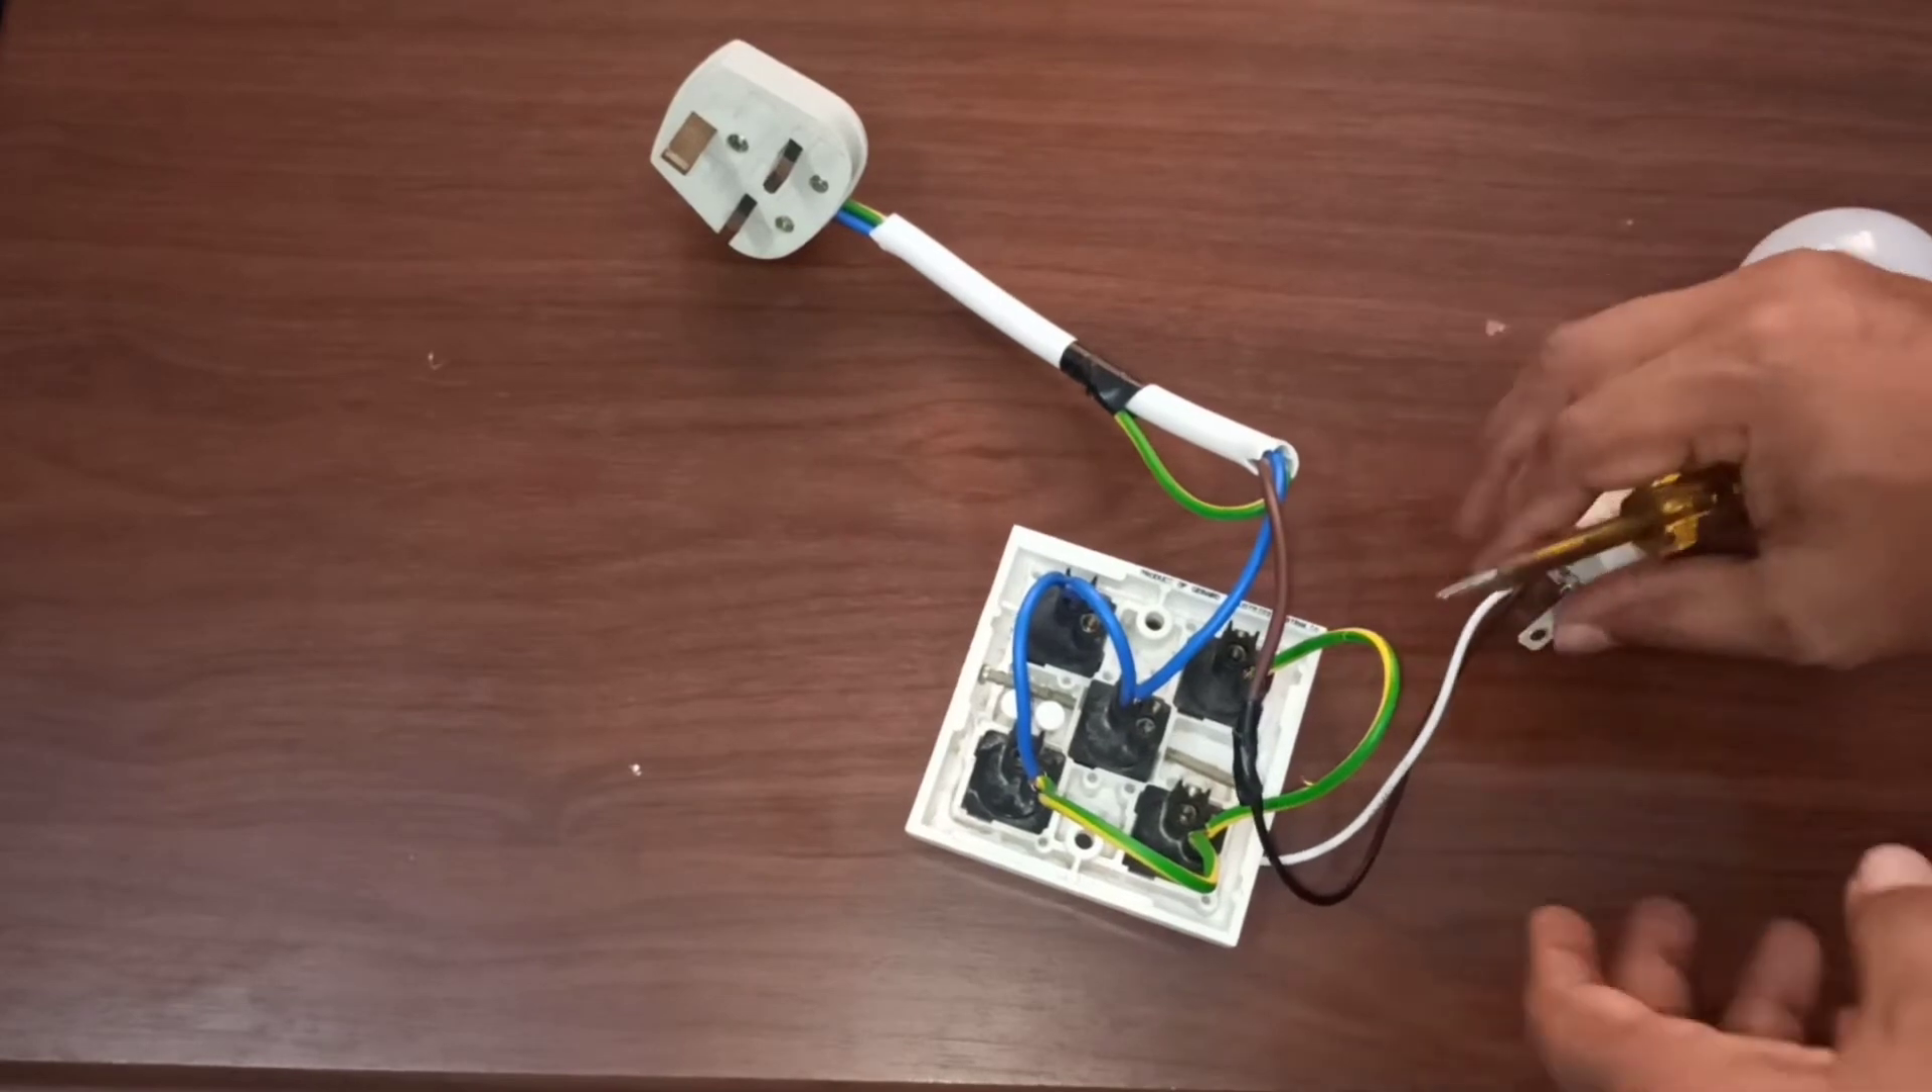तो मैंने यह वाइरिंग कर लिया है।